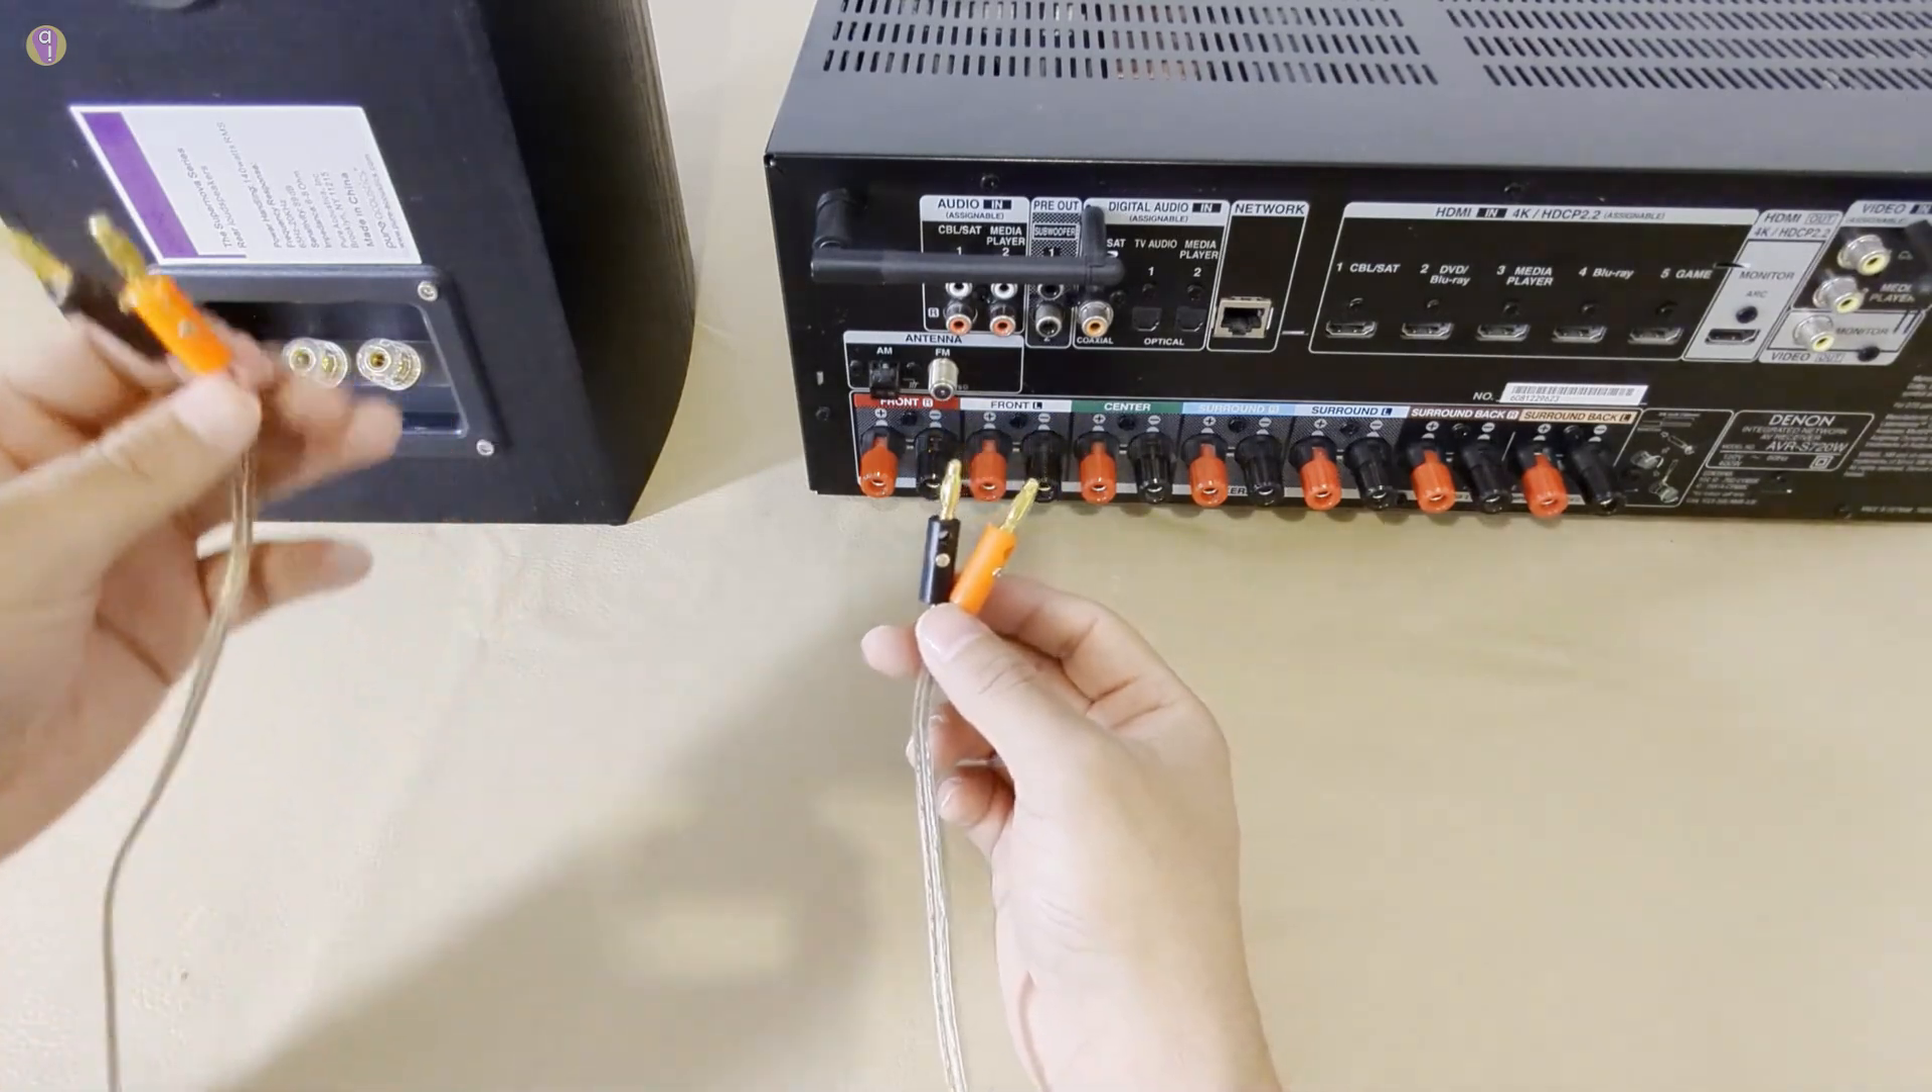Listo, así queda armado mi conector de banana que ya puedo conectar y desconectar de manera más fácil.